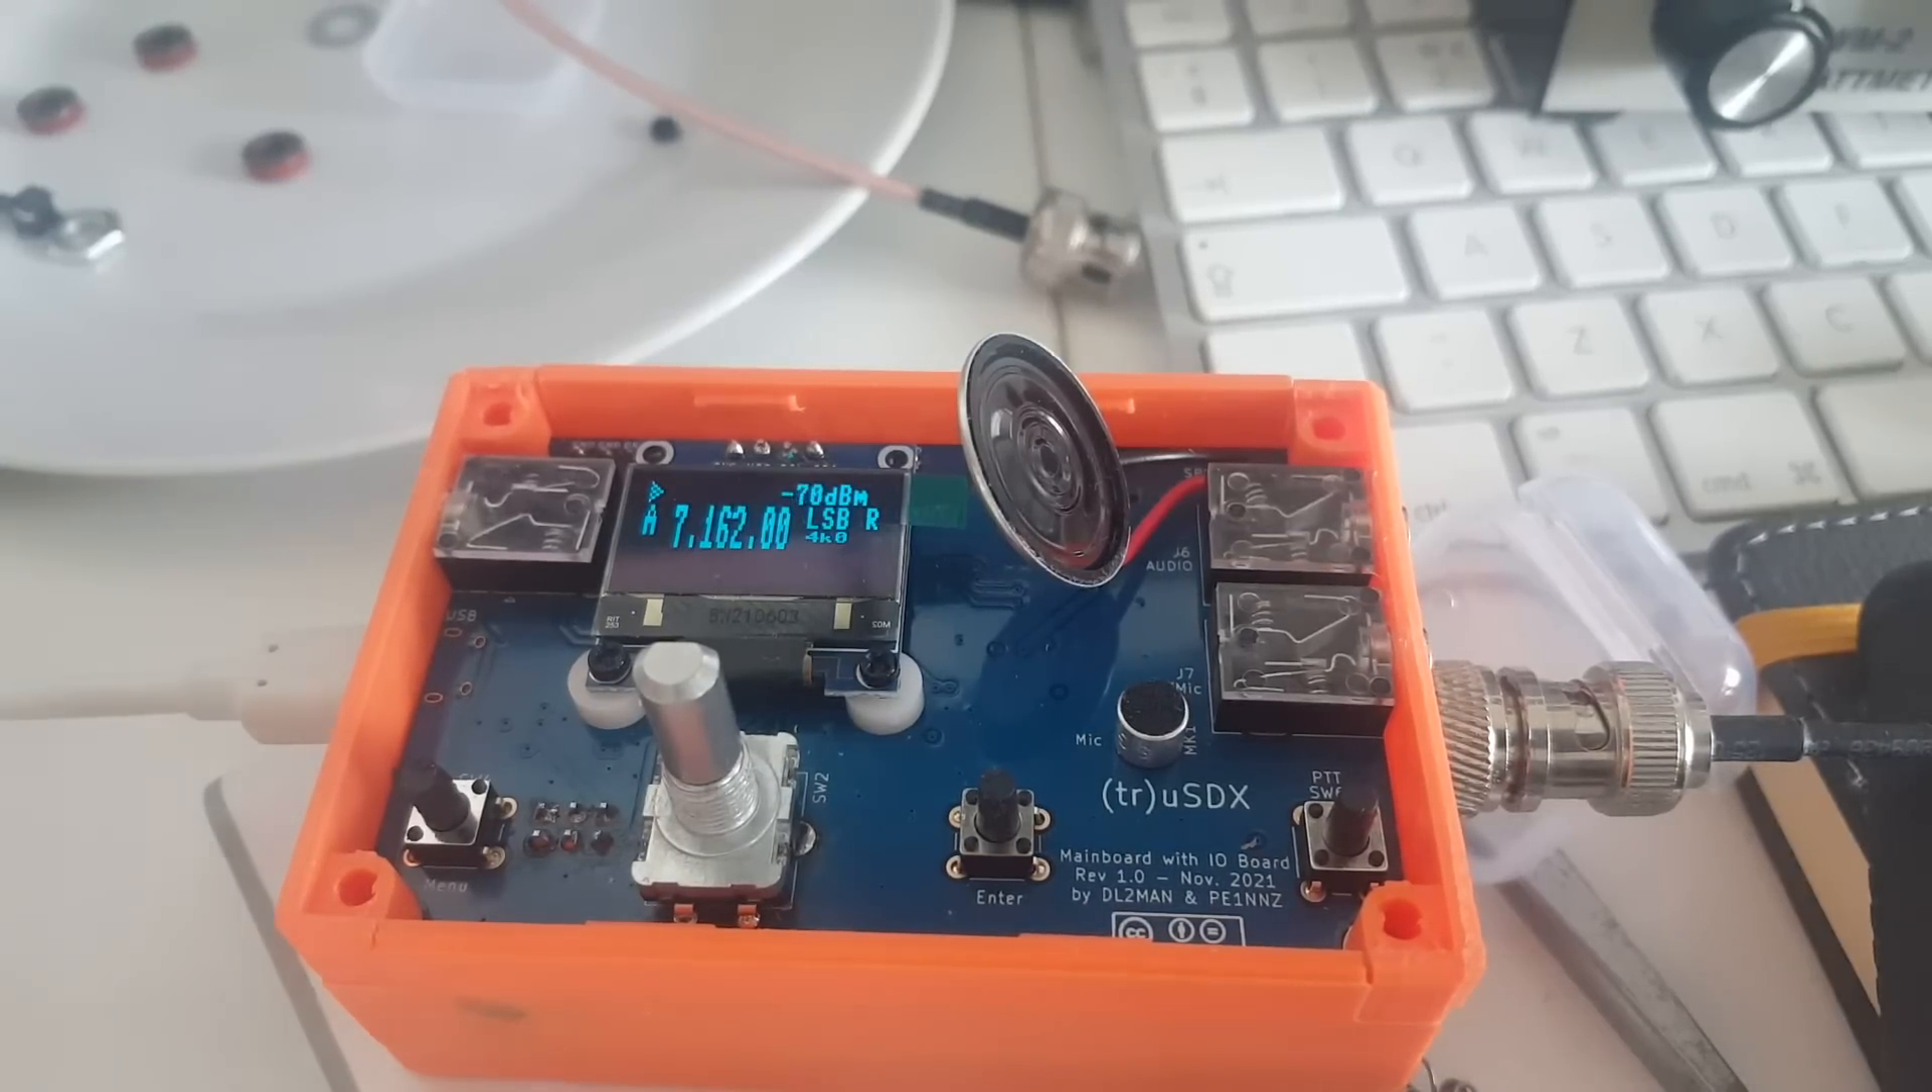I haven't closed the case yet. I don't have the screws long enough.